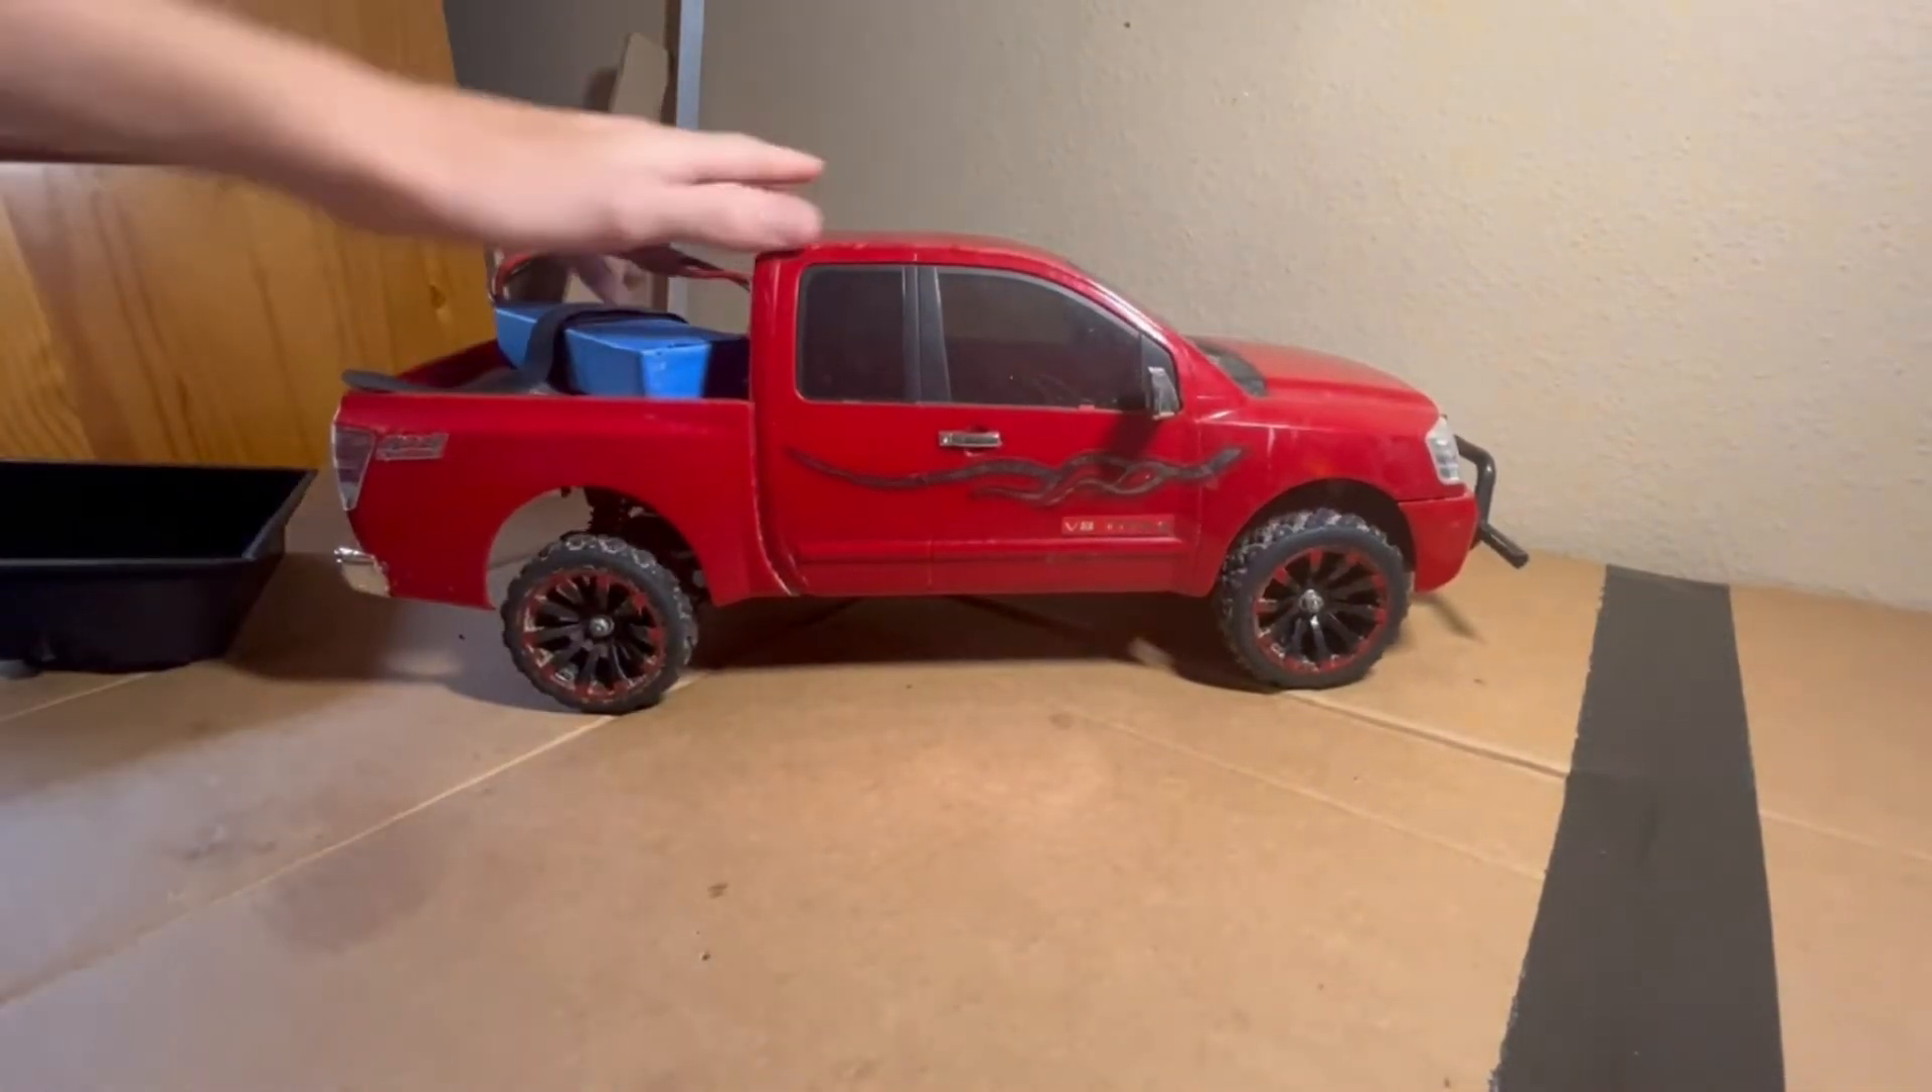So, I bought some smaller wheels that fit in the wheel wells. Much better. It leaves plenty of room for the travel.